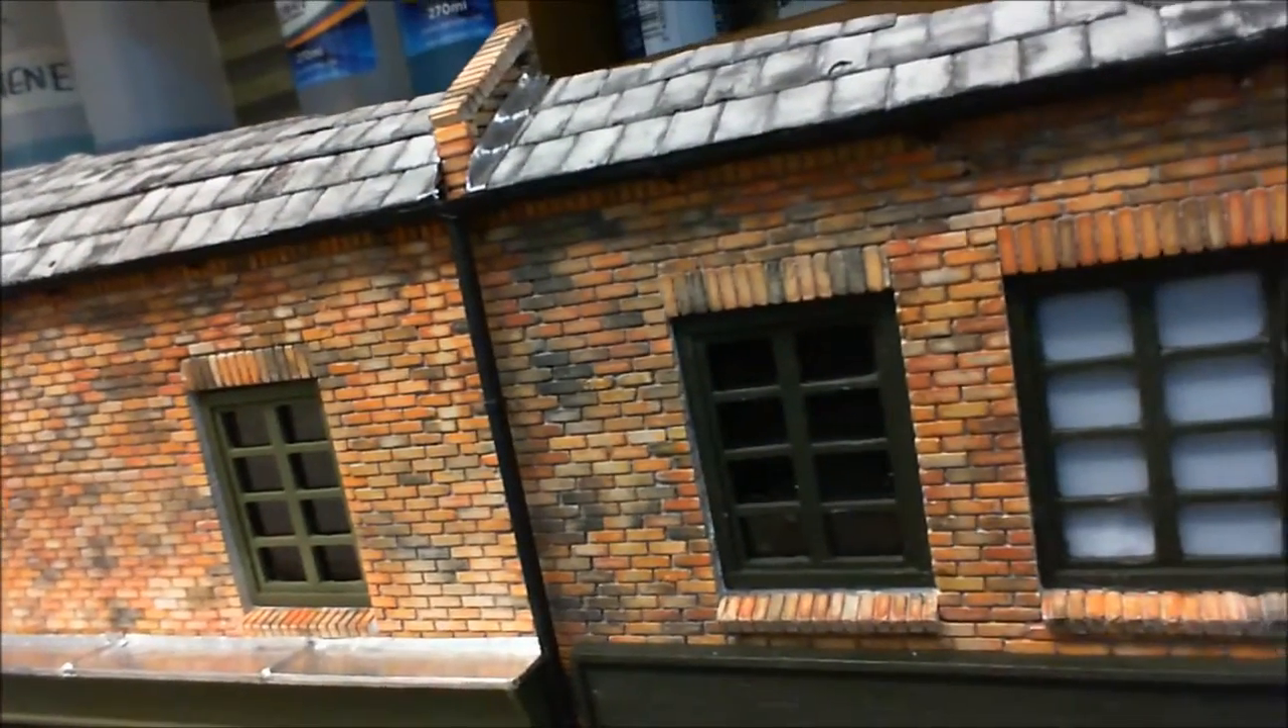The windows have all been set in place and fixed they're glazed as you can see by the reflection.